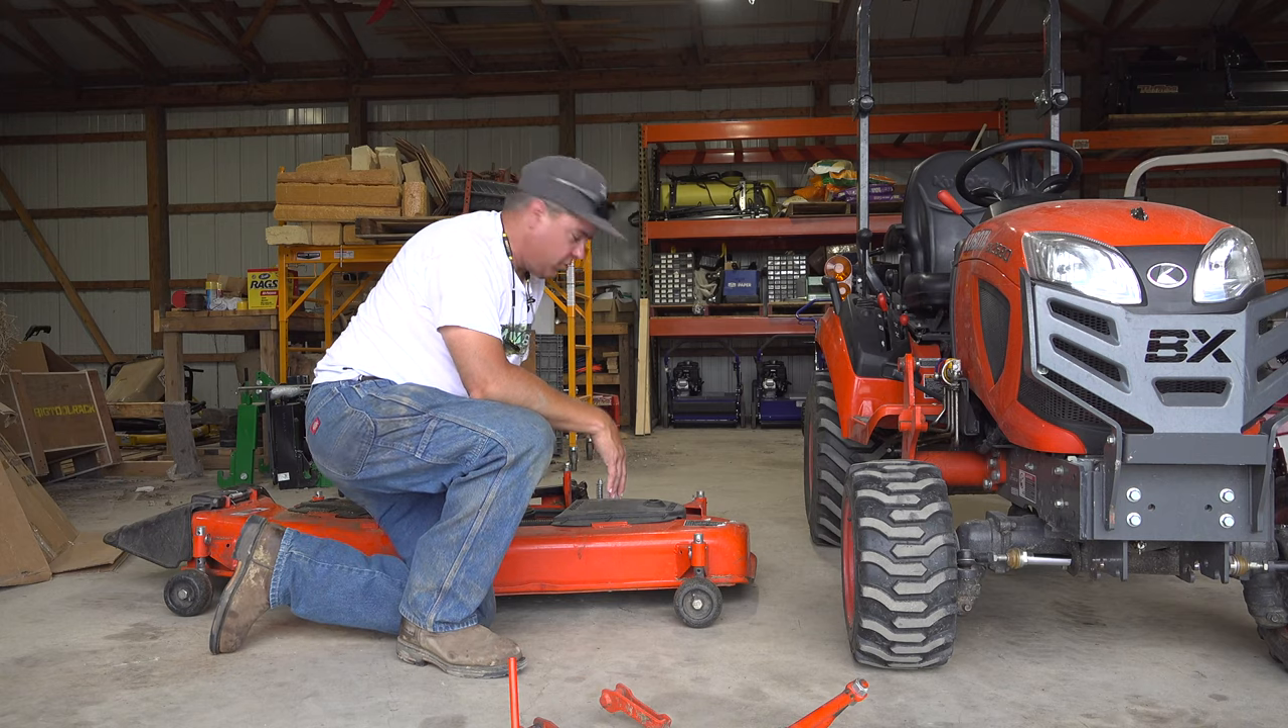We now have the mower removed.